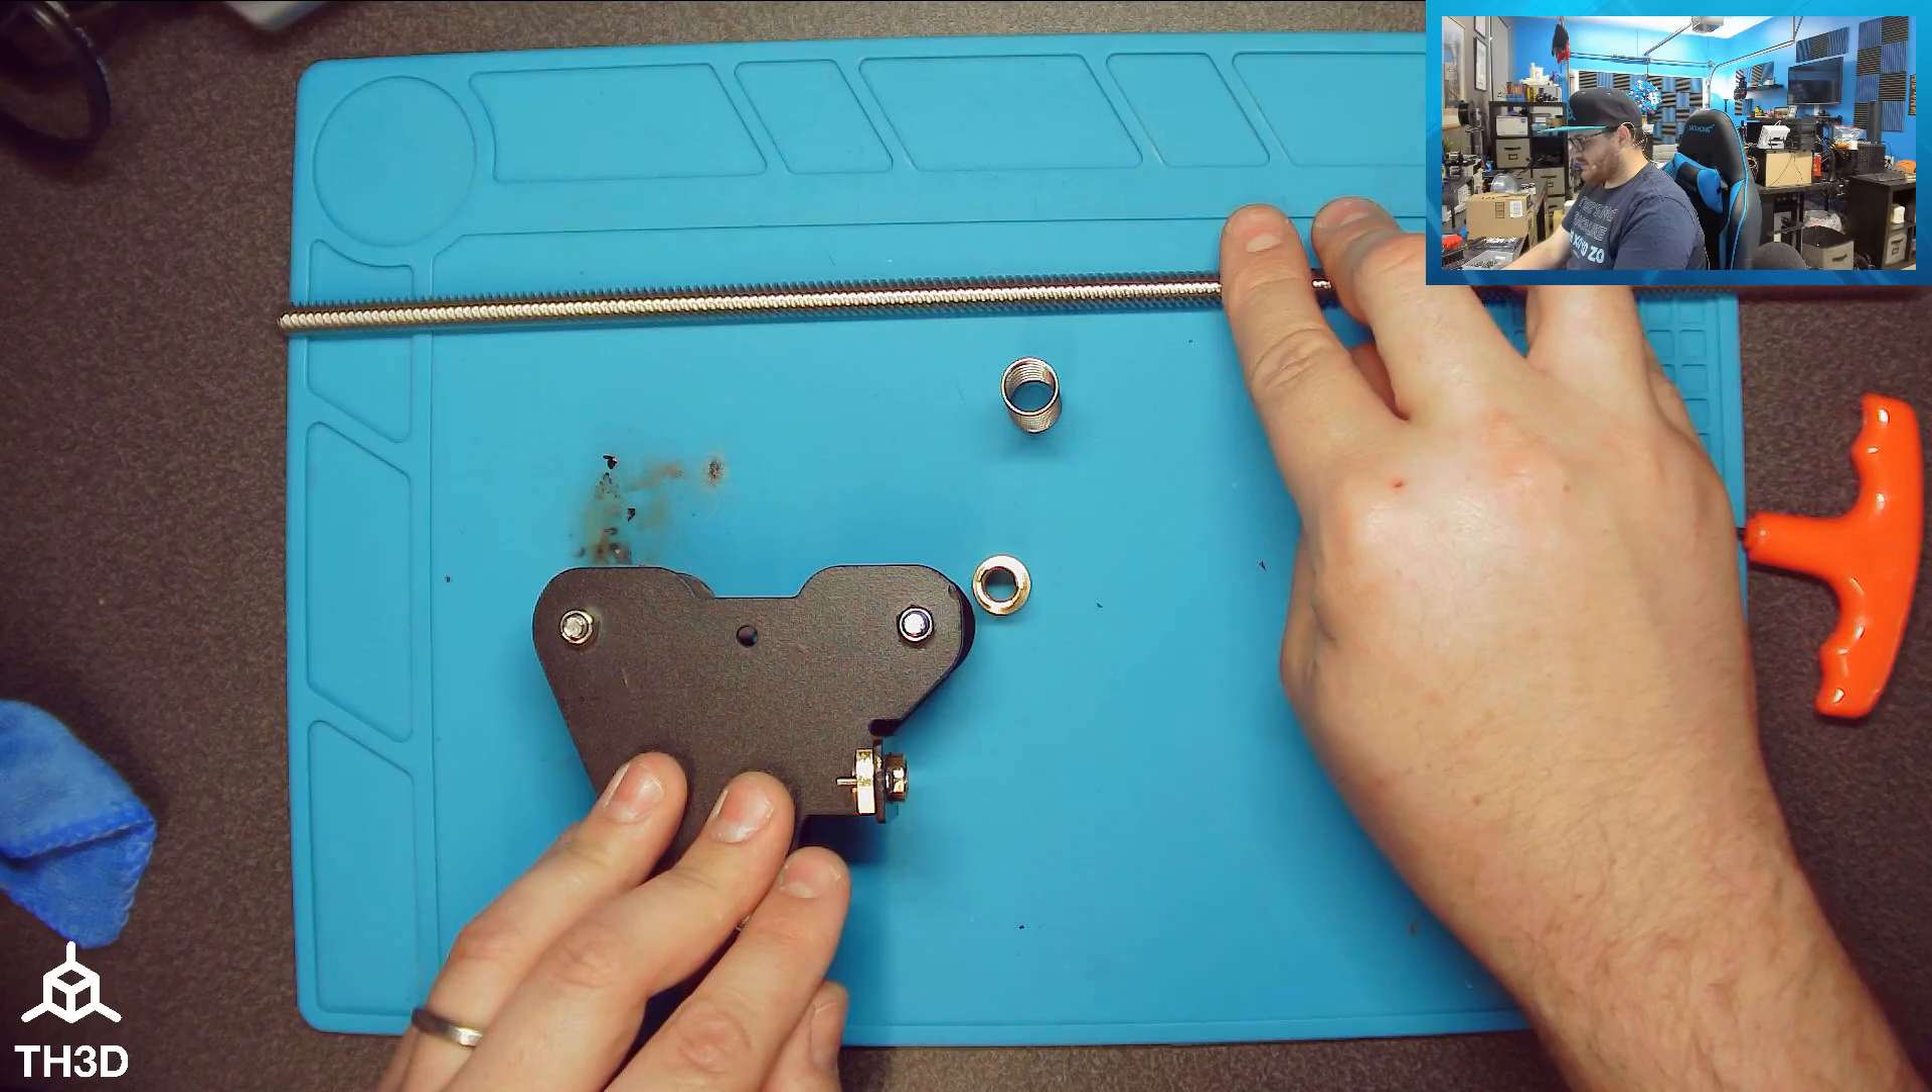Now we're almost done. All we have to do is put our lead screw in the top of the nut here.